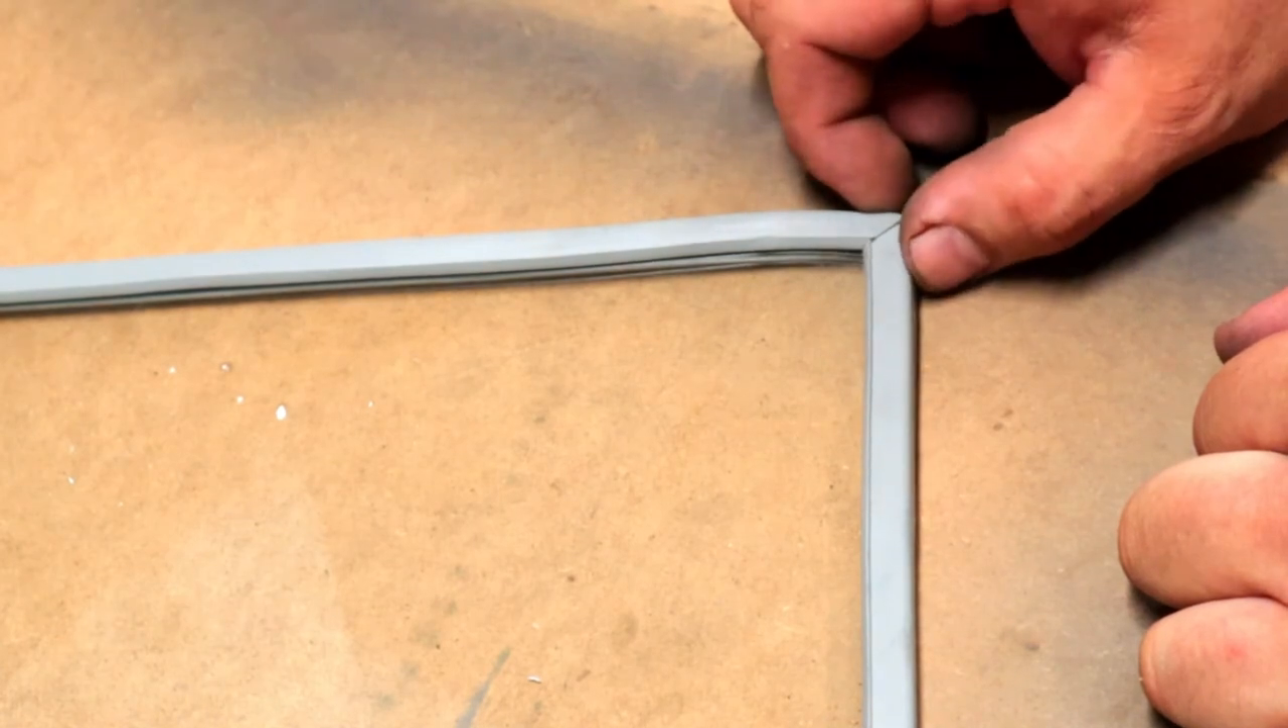Now we have a nice glazing that lays together in a 45 degree angle.